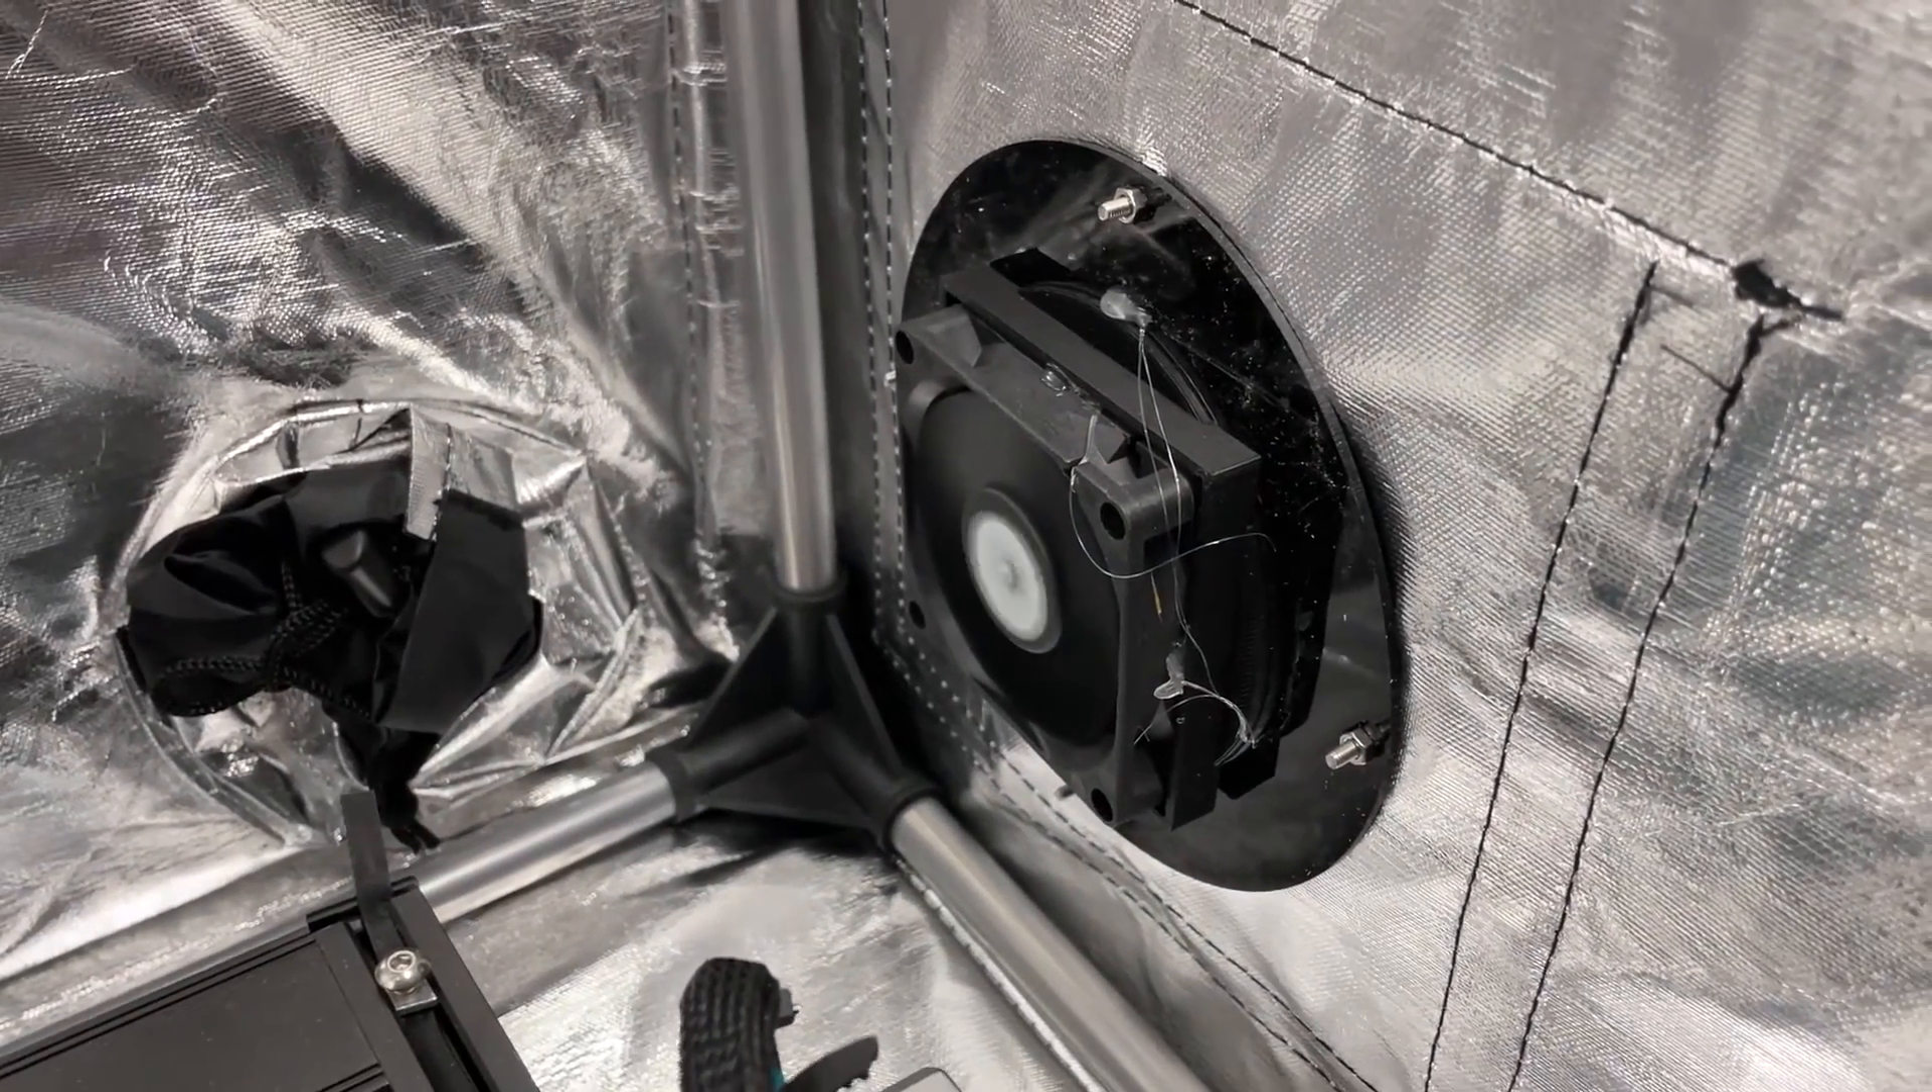And here is our cute little fan totally installed you can see I got that all screwed in.